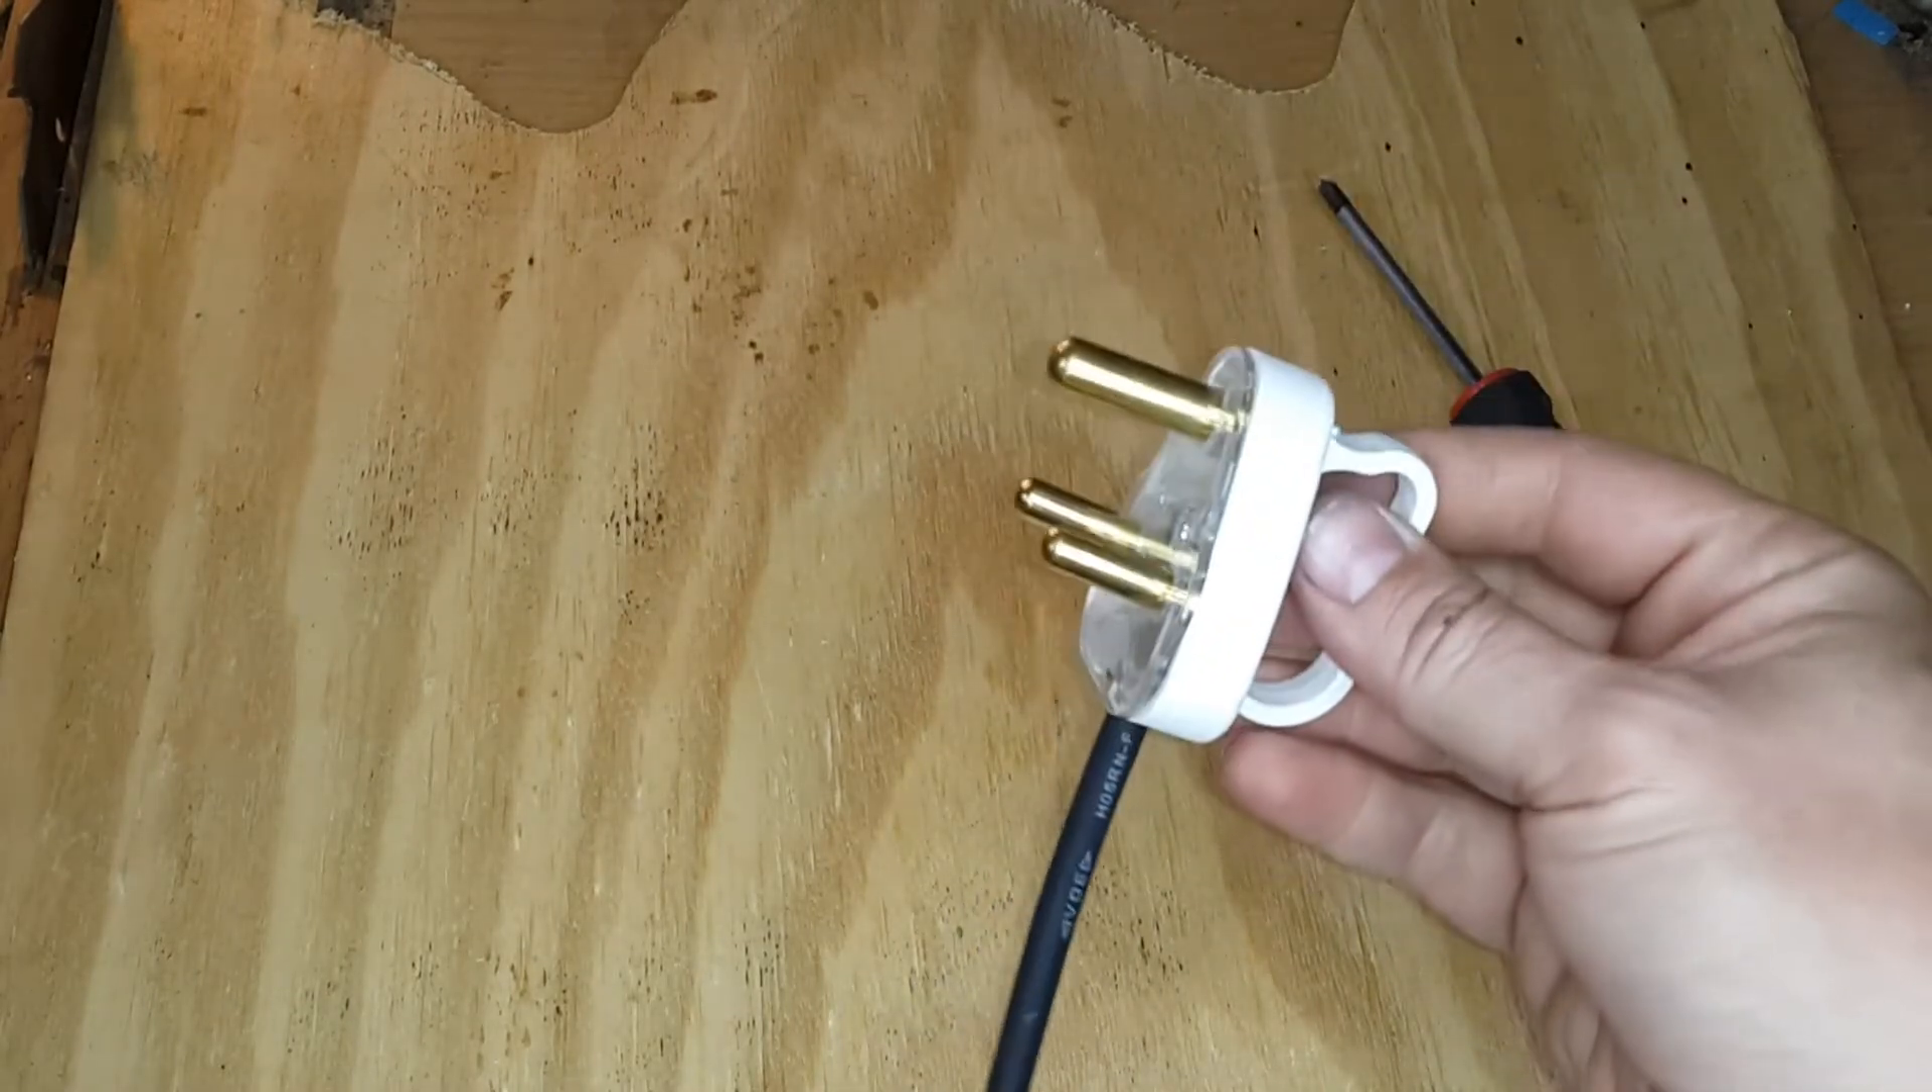You've now got your three -point plug attached.